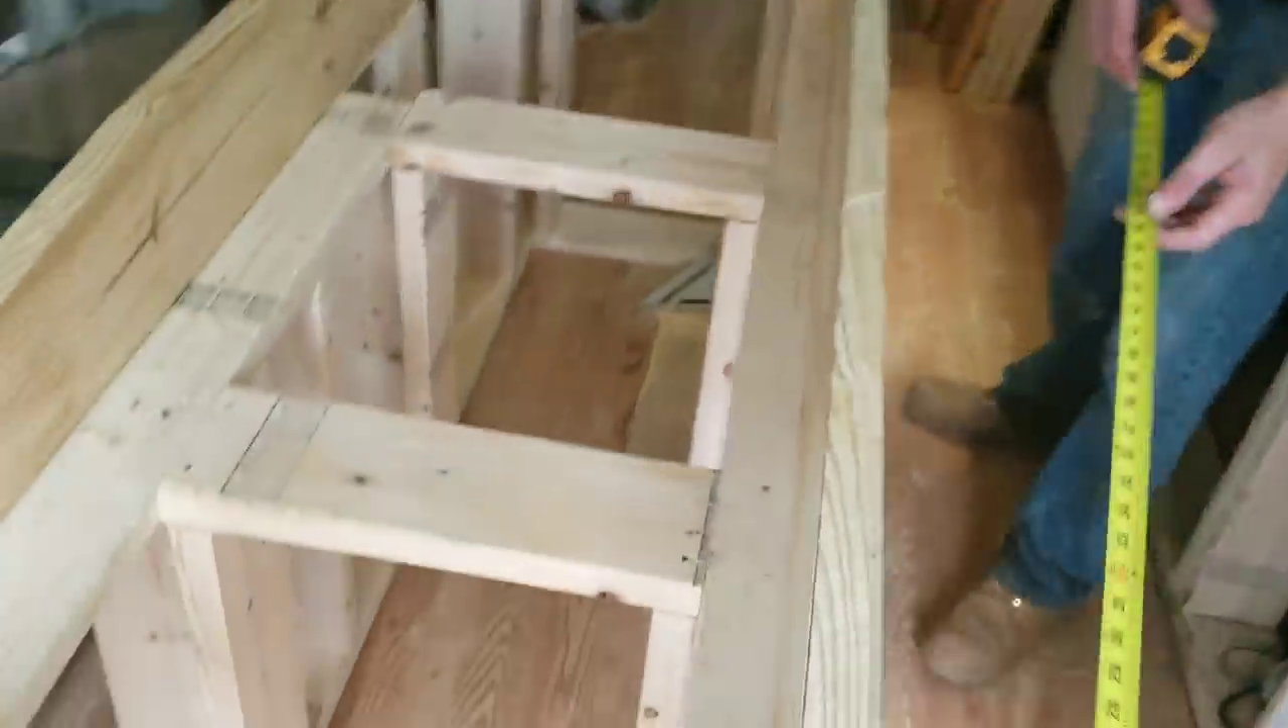So we got the 2x4s in place just to hold the structure.